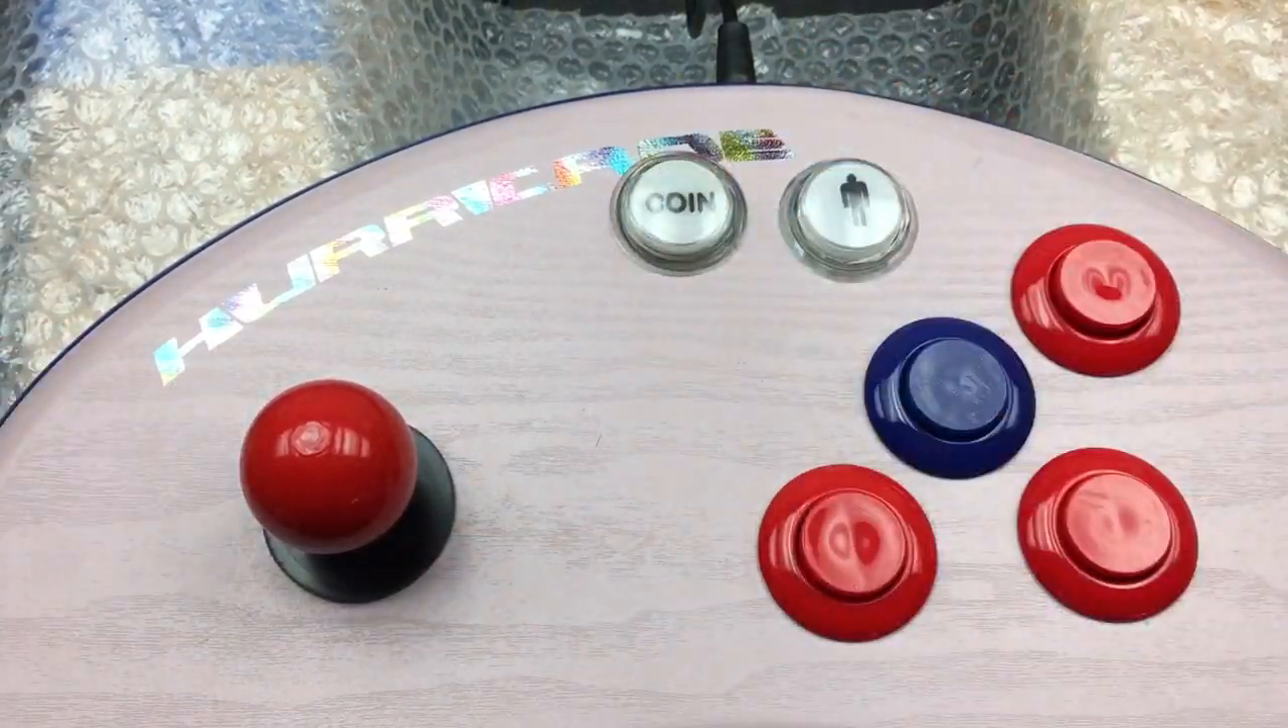It is done. Controller is built.